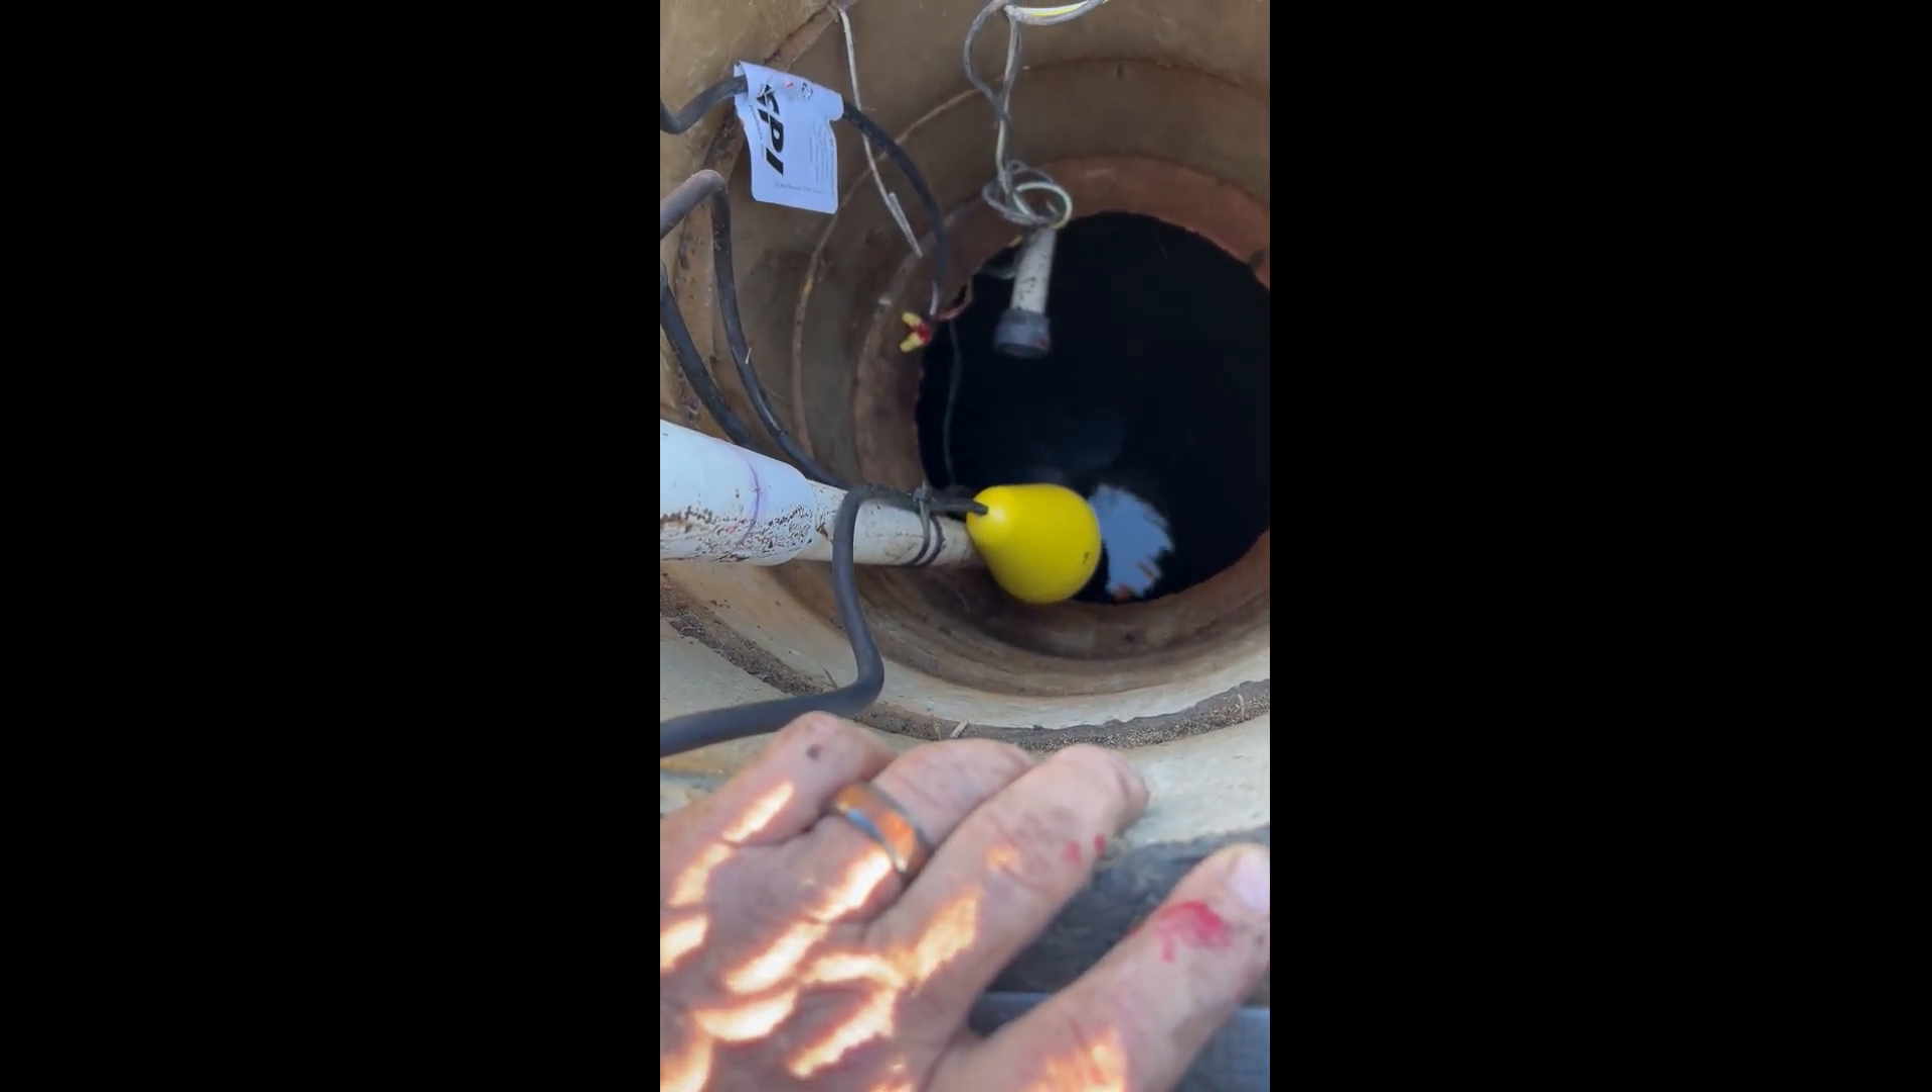Okay, so we have the new alarm float hooked up. It is connected to the discharge line, but before I drop it back in, let's go ahead and test everything.